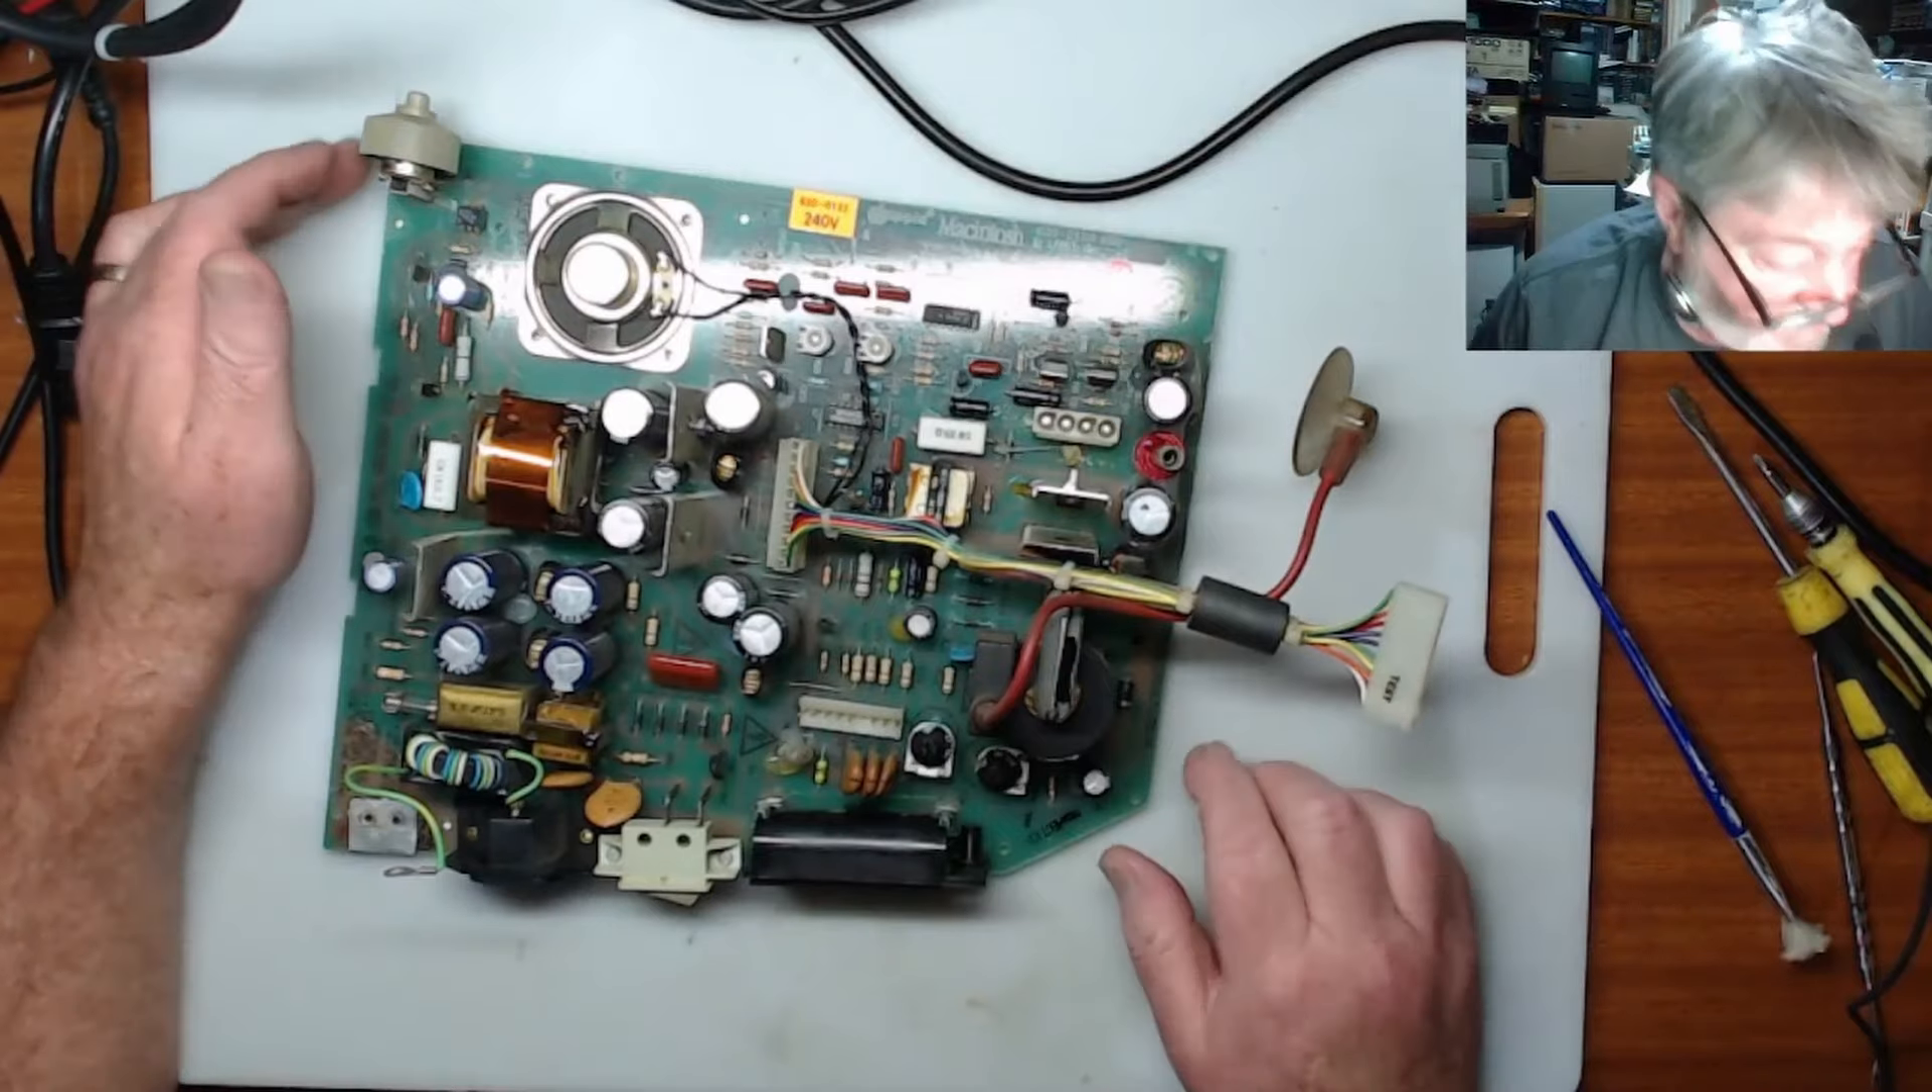Okay guys, so I've pulled the power board out first.